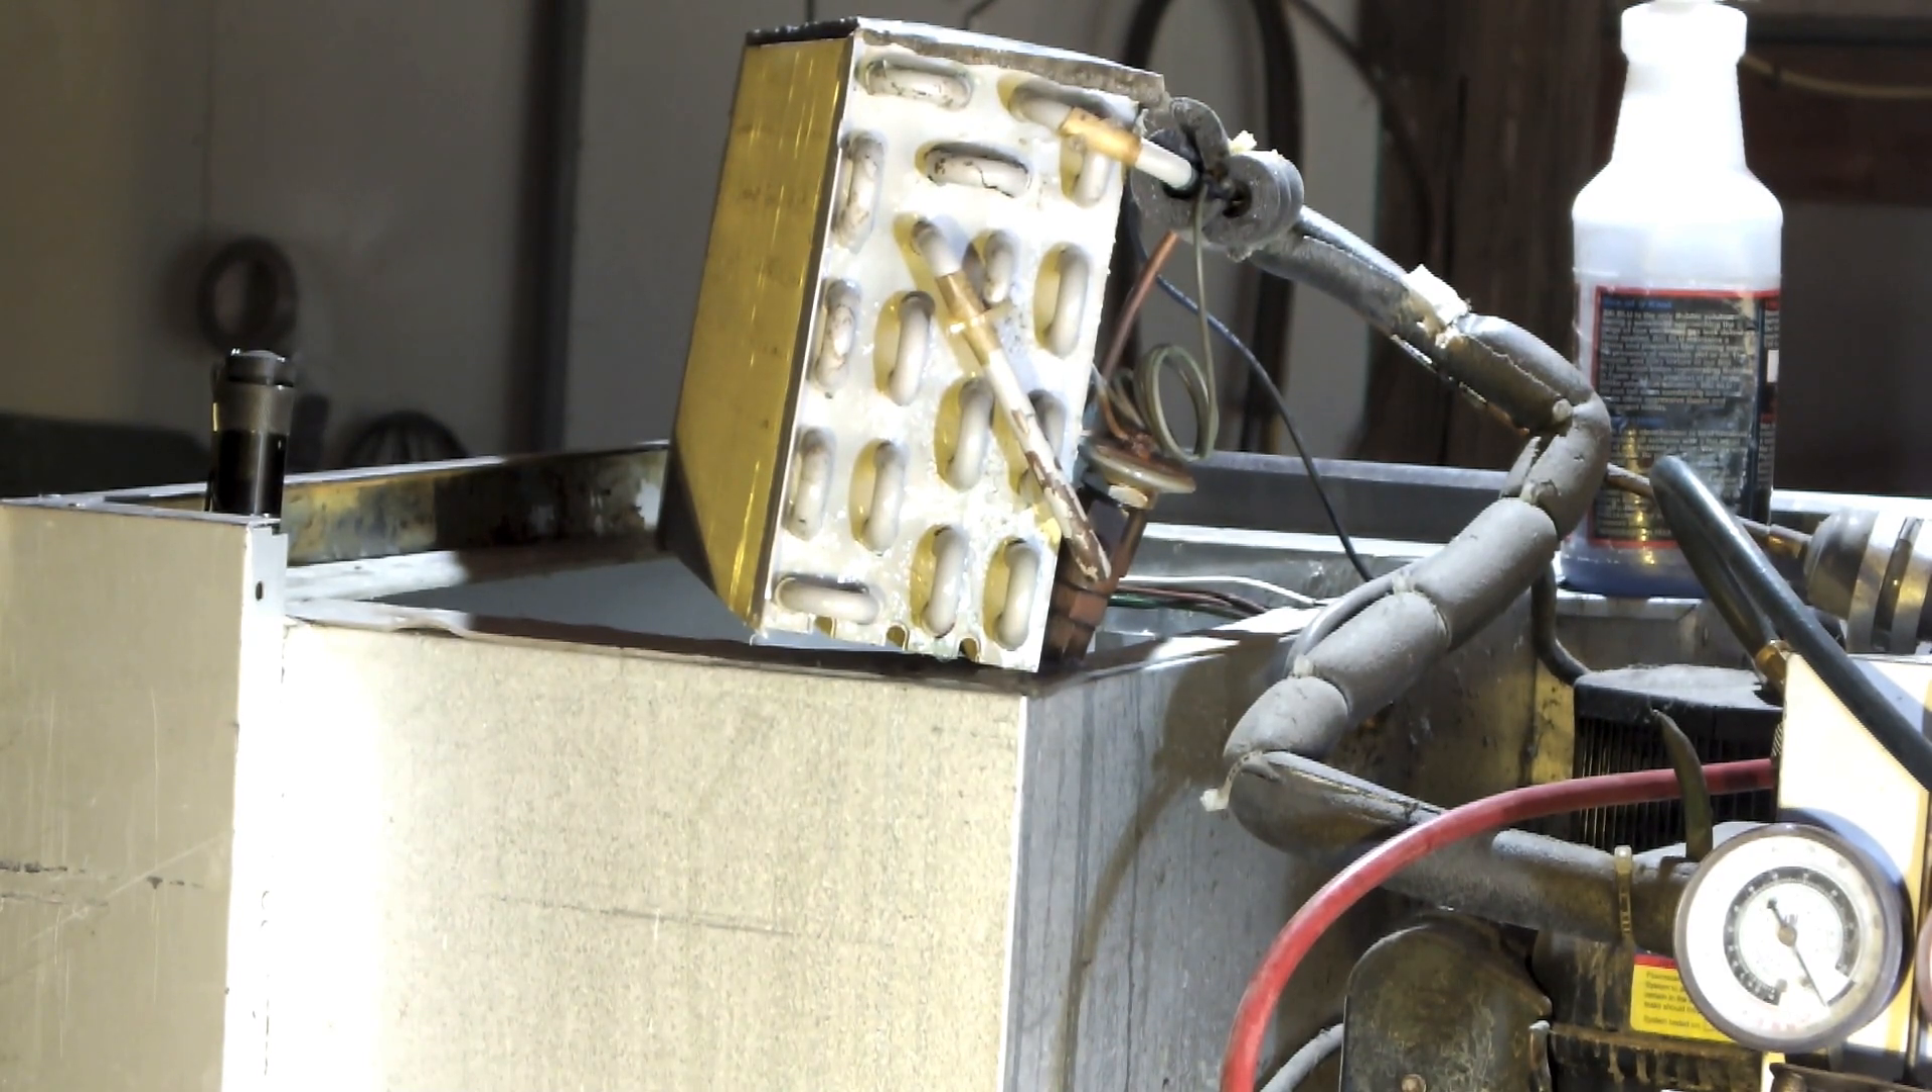Okay, here's a look at the coil removed.